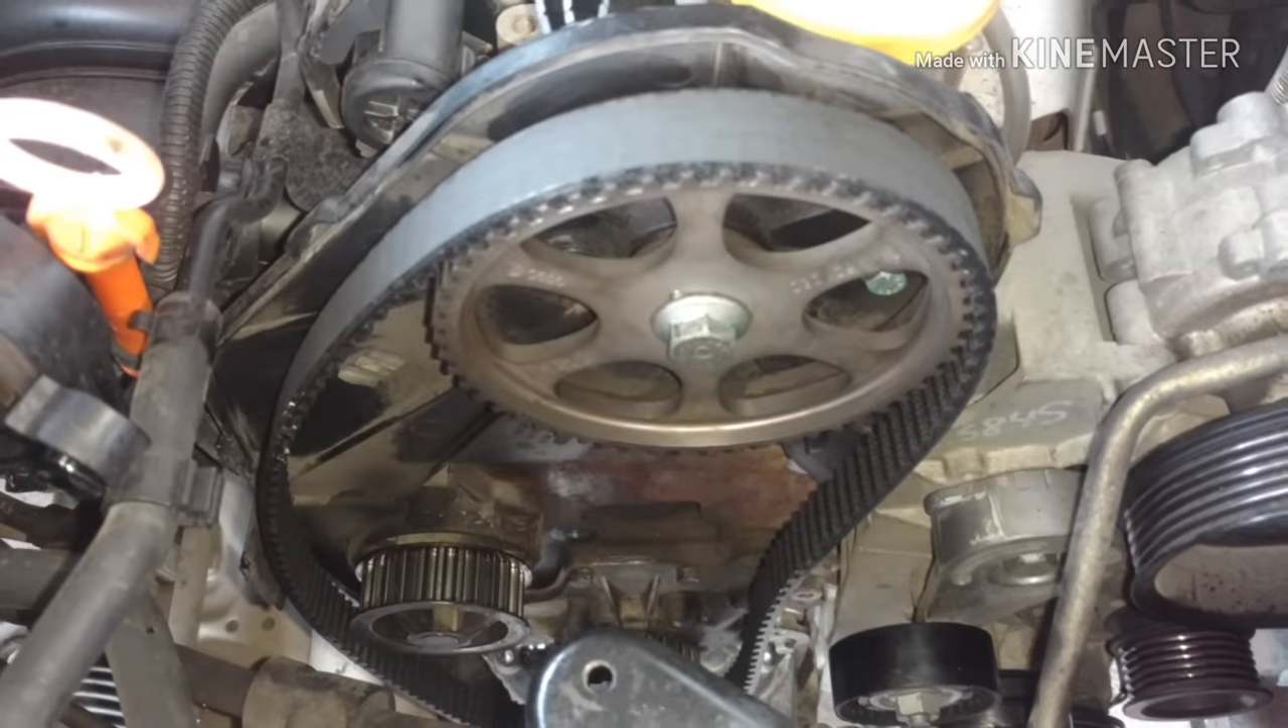Já posicionei aqui a correia aí, ó. Correia nova, original.